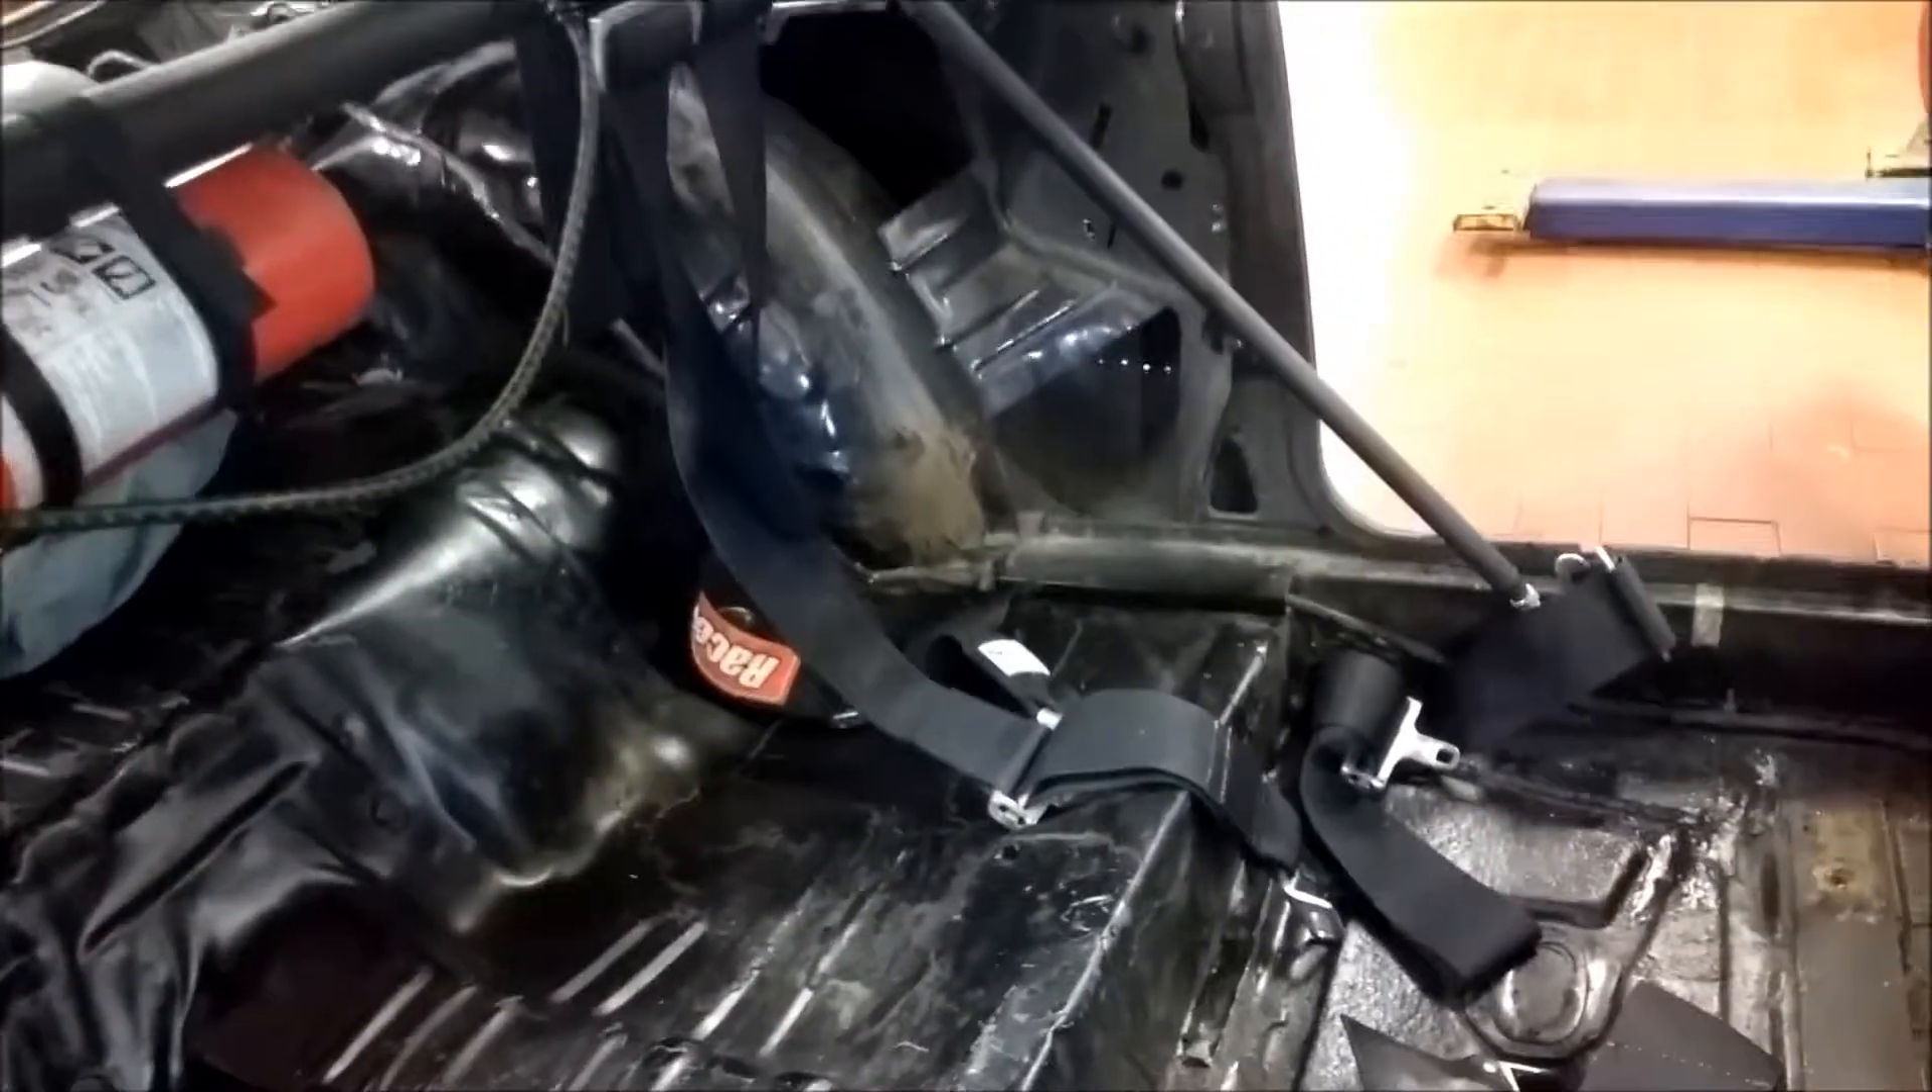So seats are out, both of them, of course, and the harnesses are just kind of where they need to be.